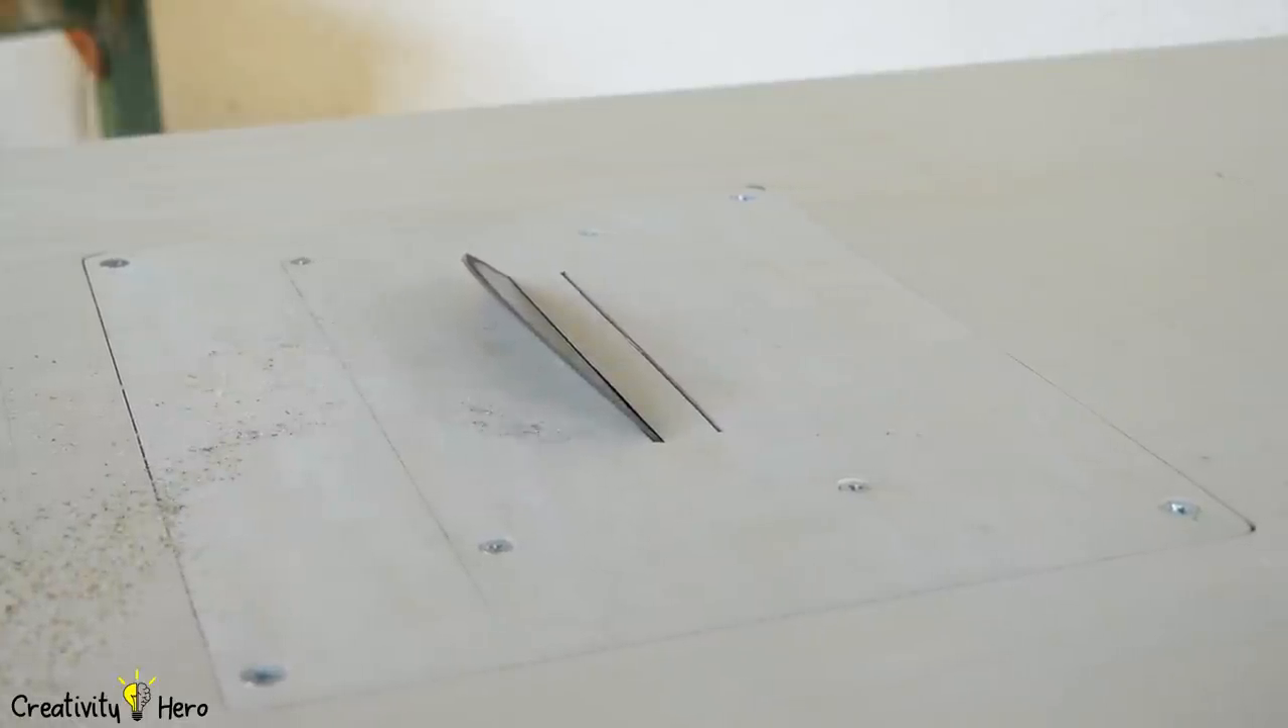So I've turned the circular saw into a table saw which means I'm done with this part of the workbench.